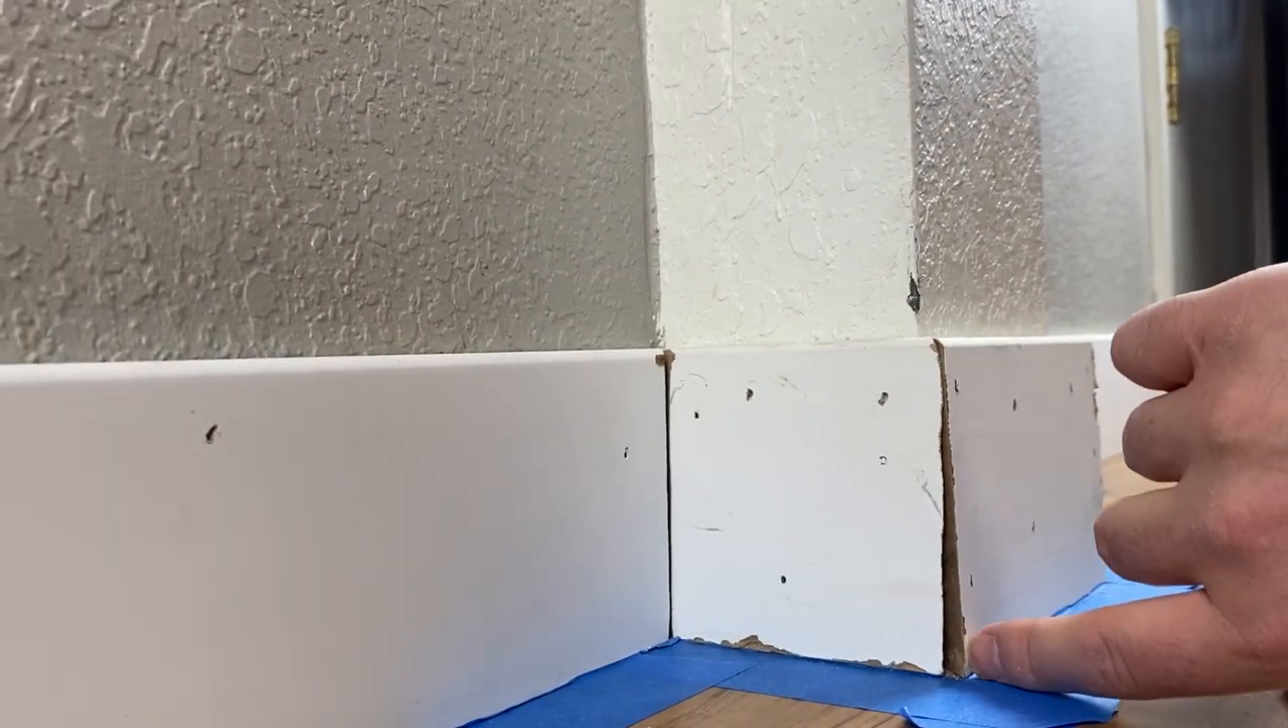Now as you can see this gap is massive it's probably close to a quarter inch there and then around the whole baseboard here we have gaps on each joint we're gonna go ahead and fill those in.